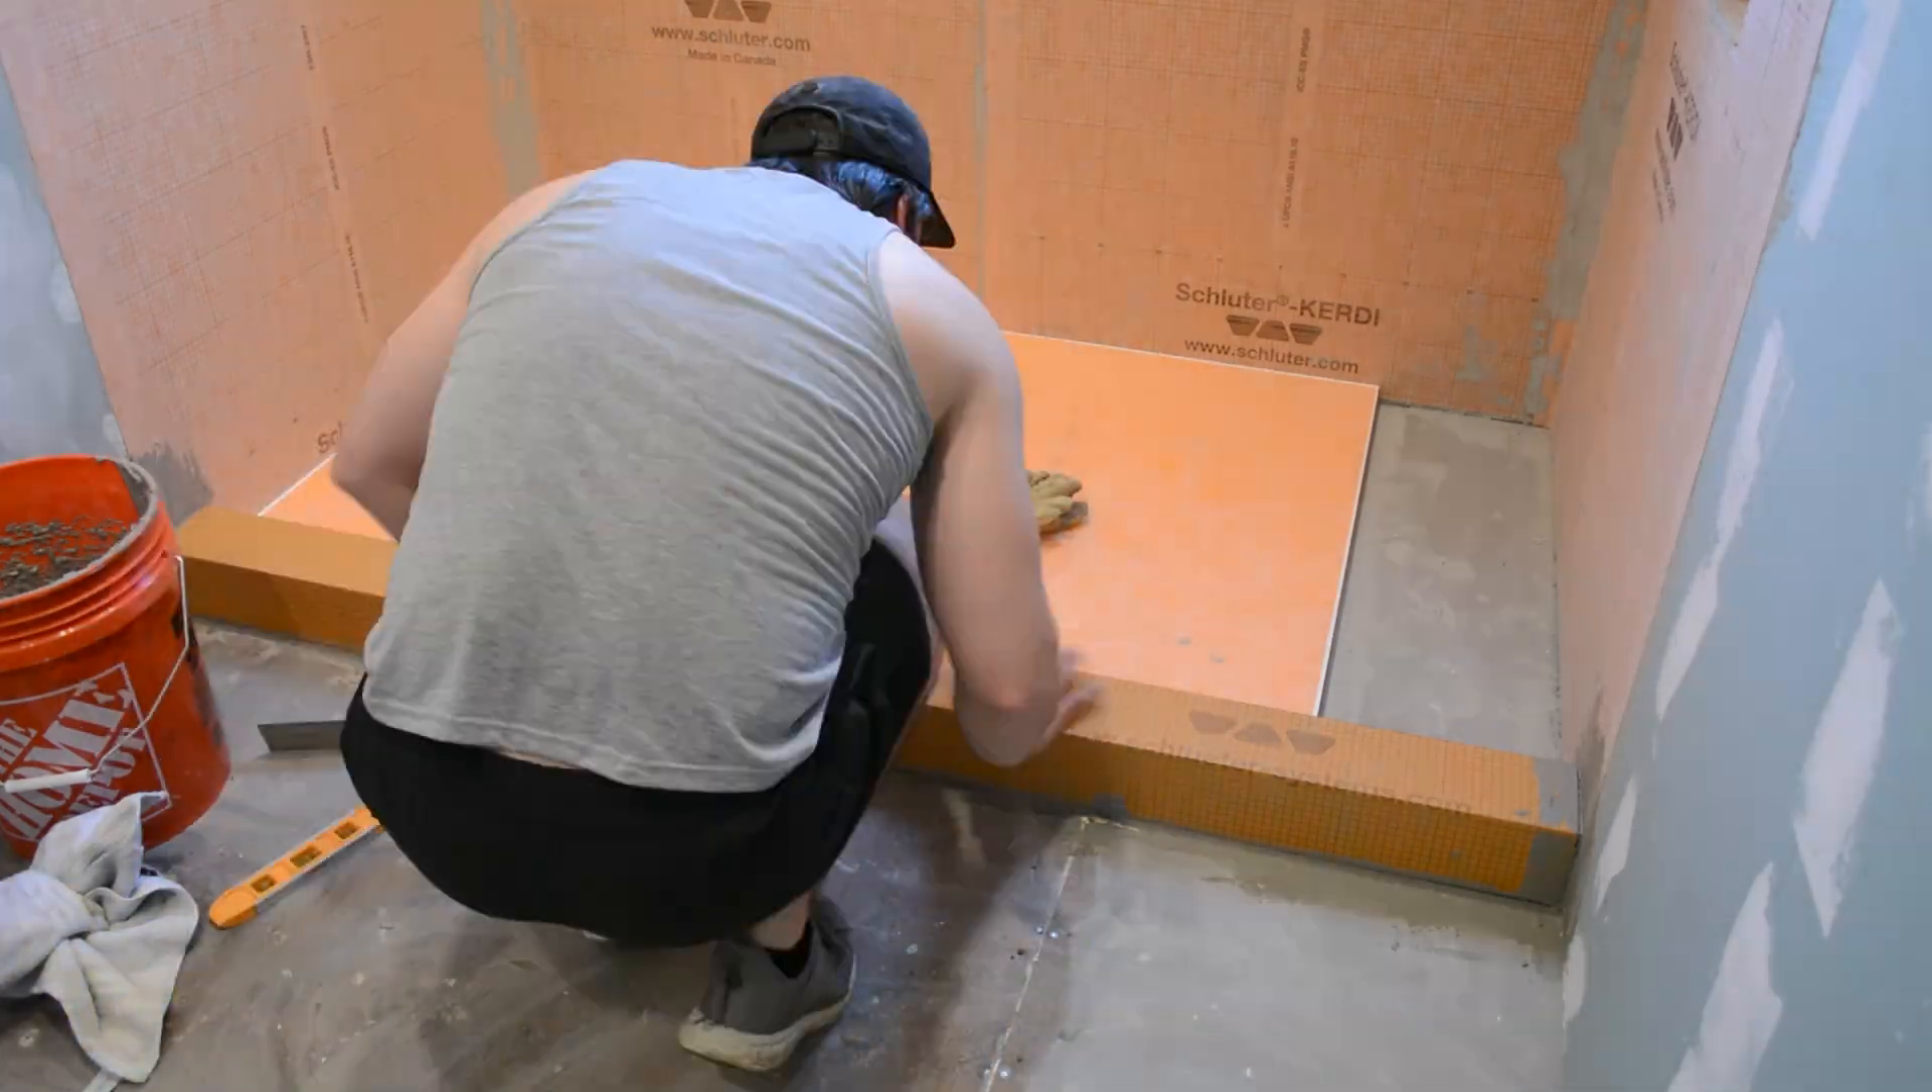As you might notice there on the top right the pan doesn't actually go all the way to the other wall.